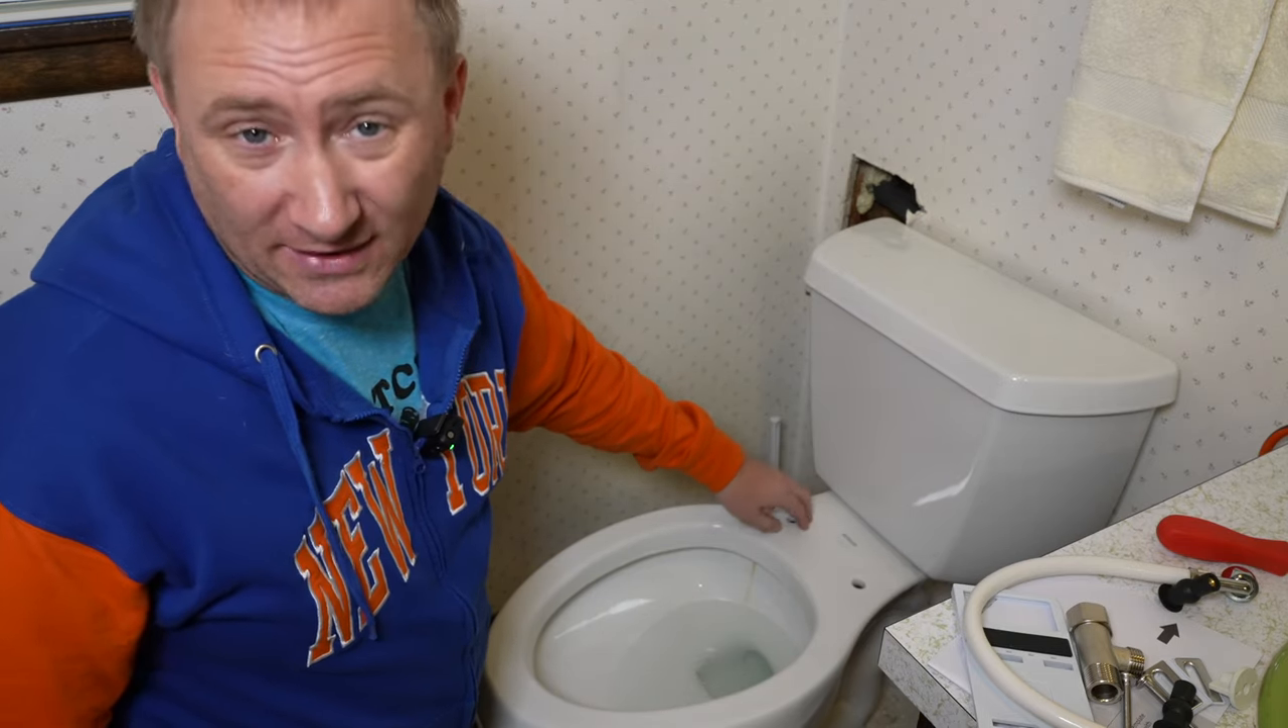So I have the toilet already stripped of its seat.